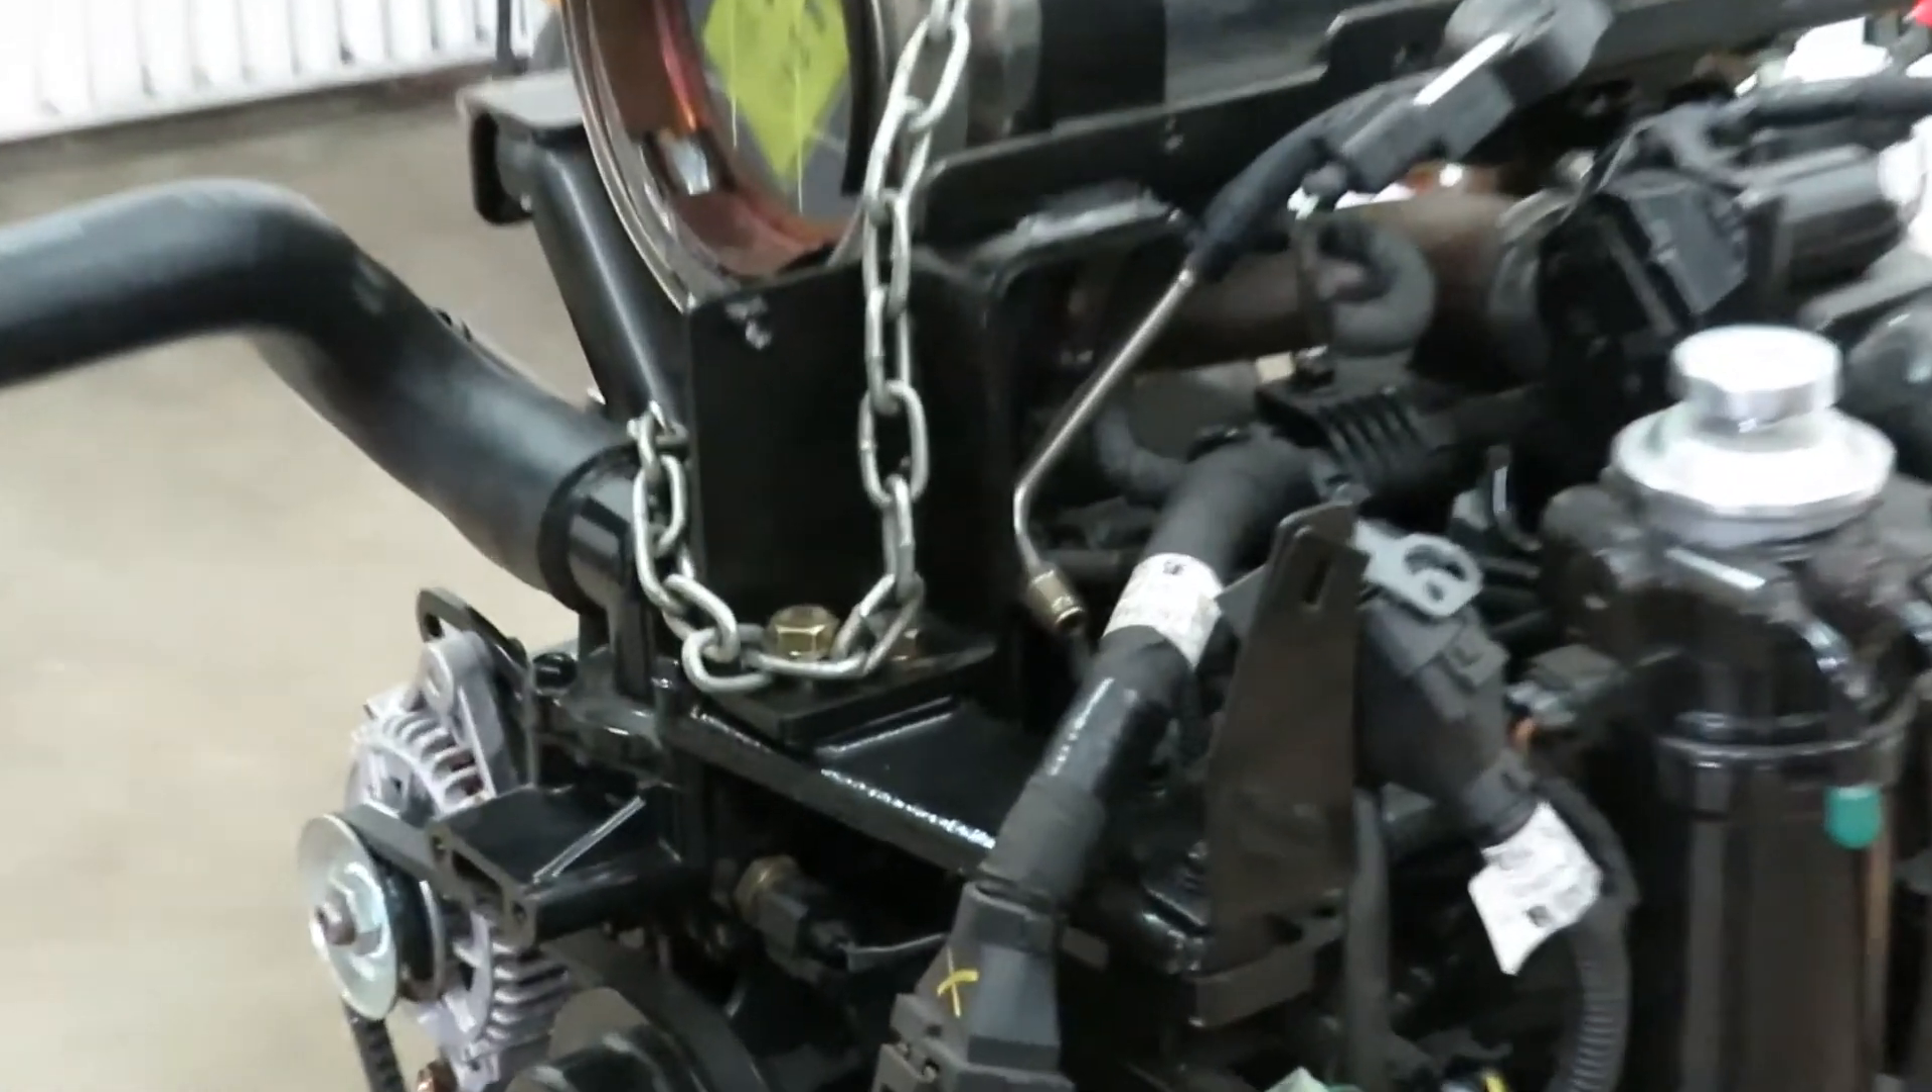On this side I just have the chain threaded into this this very sturdy point here on the engine.